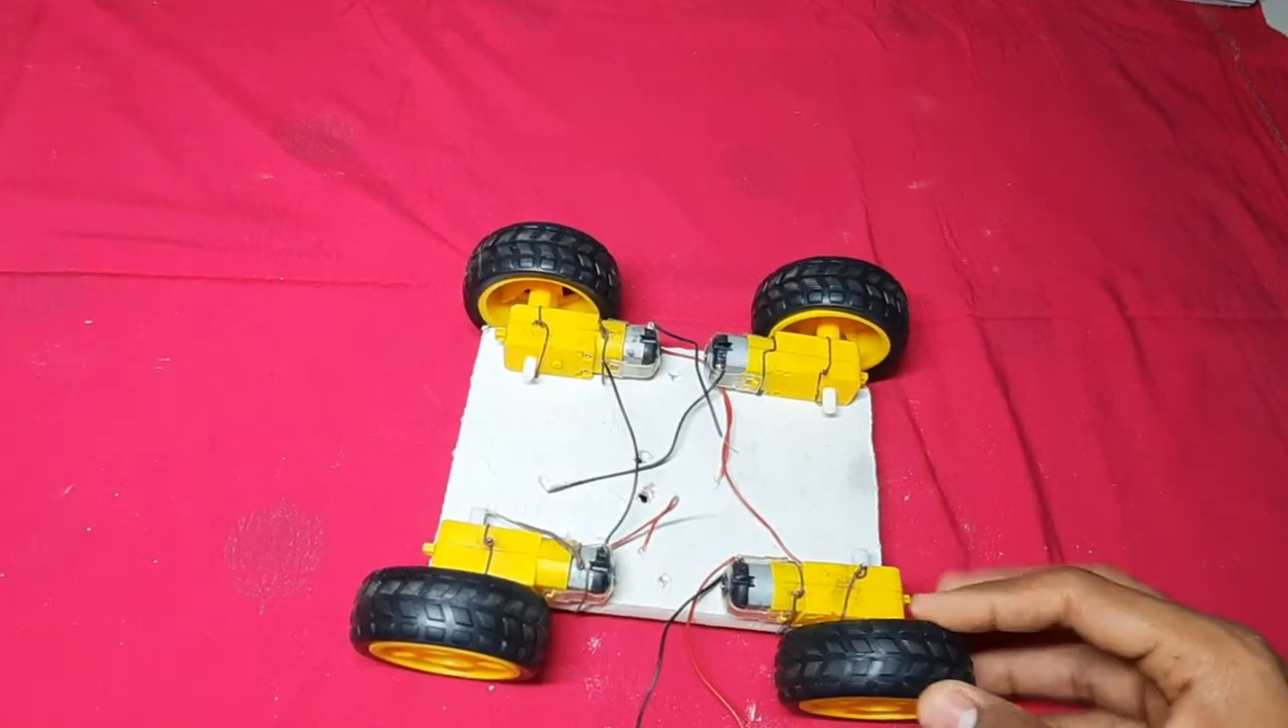So we have fixed the wheels too.